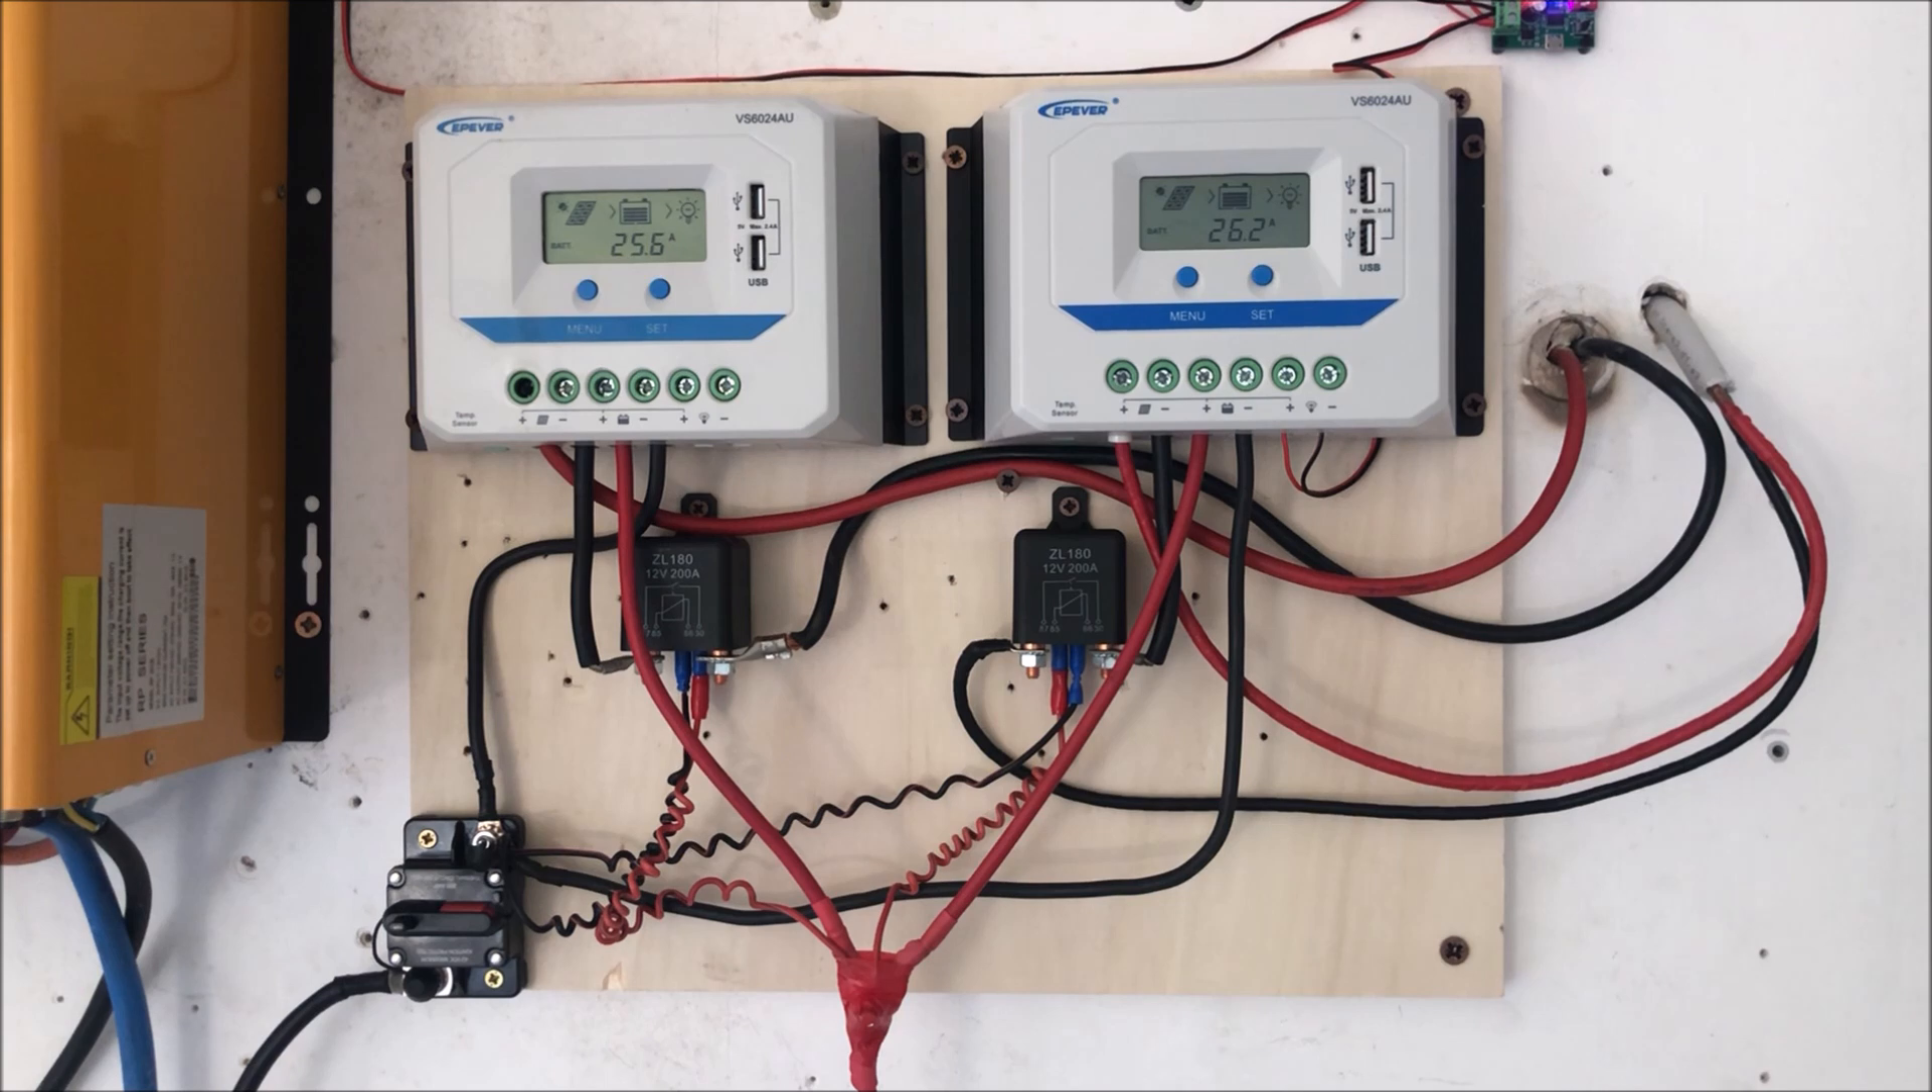Invece dei relai allo stato solido sono stati montati due relai classici con bobina.